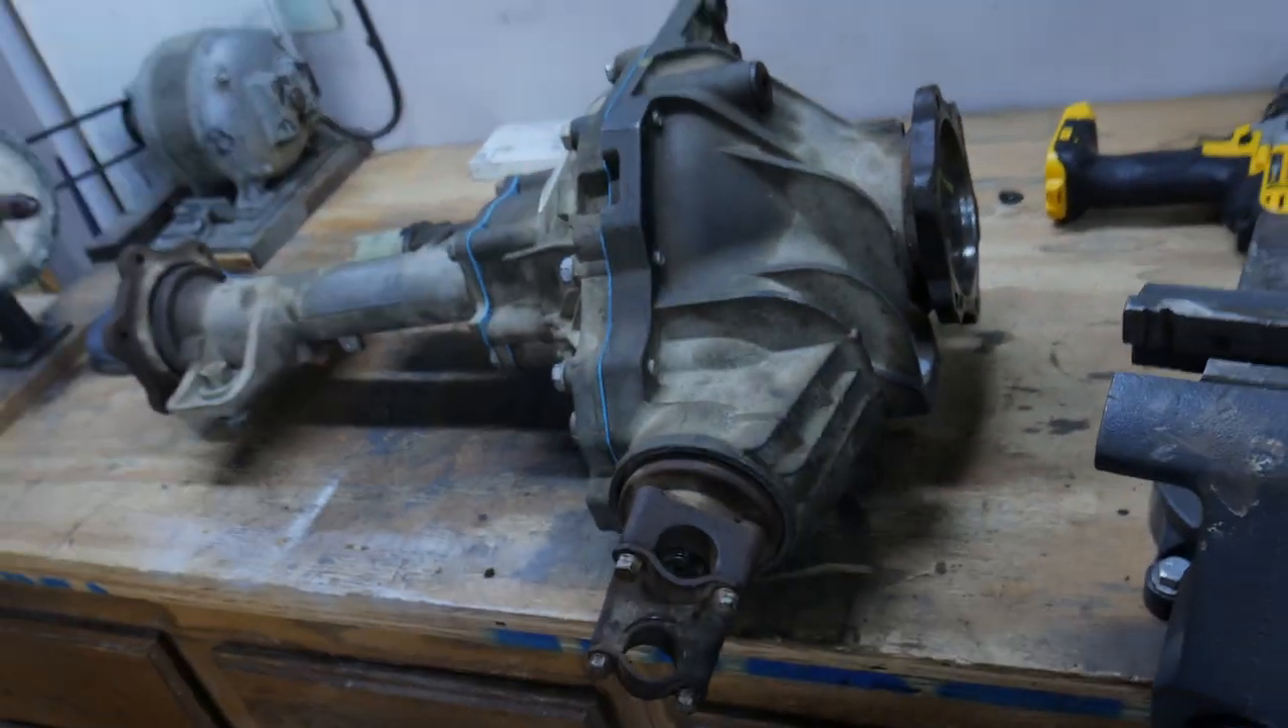So front diff is back together. Just got to get it back in the truck, do the rear.